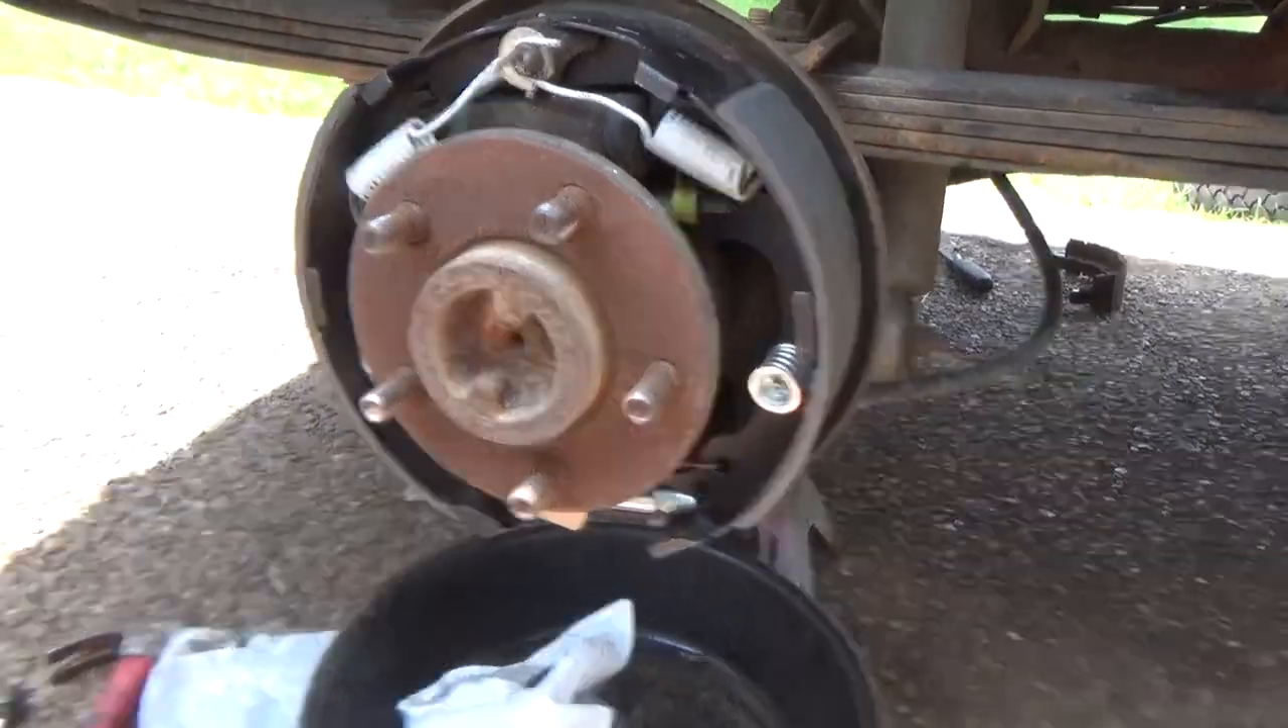Alright, the last thing we've got to do is get the drums put on.